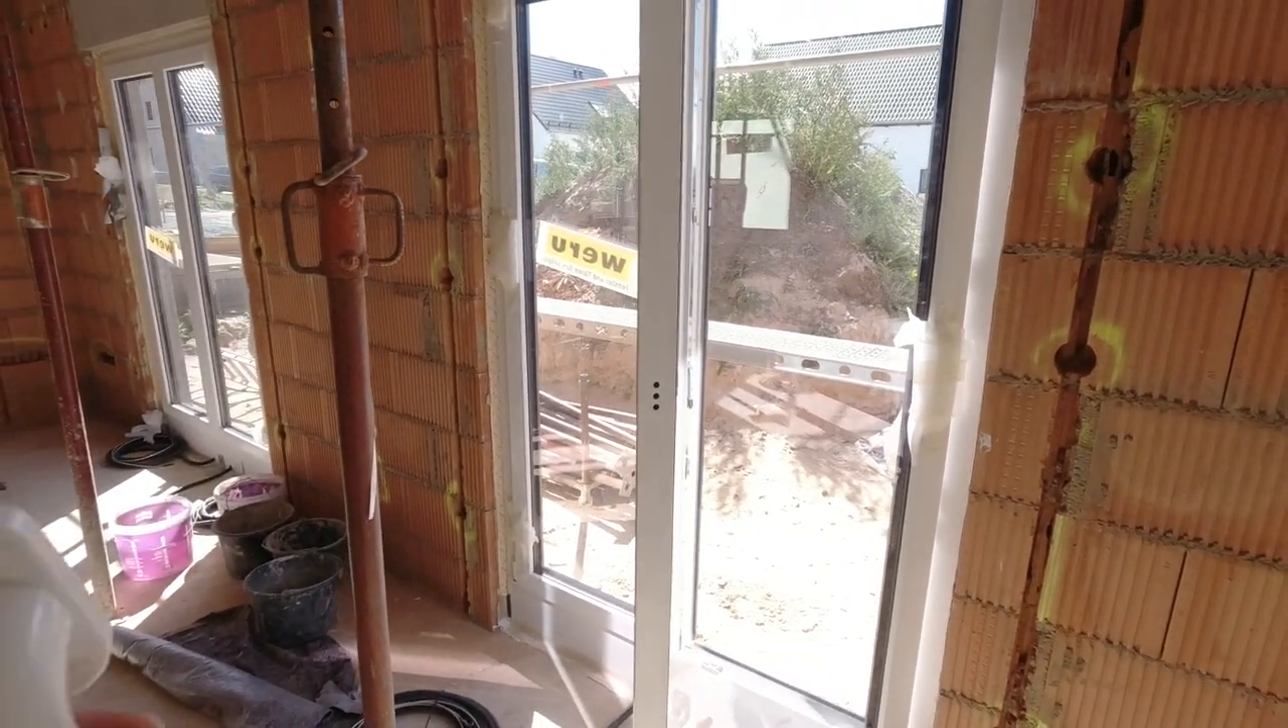Aktuell fehlen überall noch die Fenstergriffe.